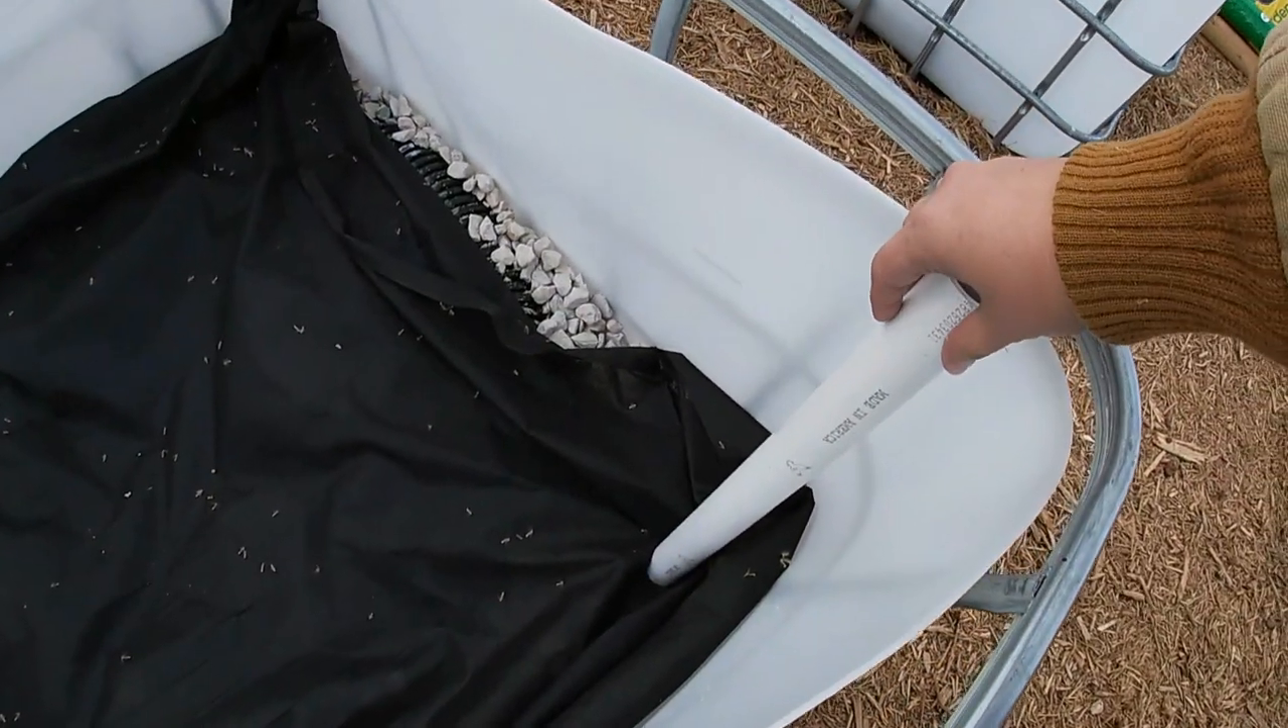Then we have just a PVC pipe inserted which is going to be our fill pipe. This will be off to the side.